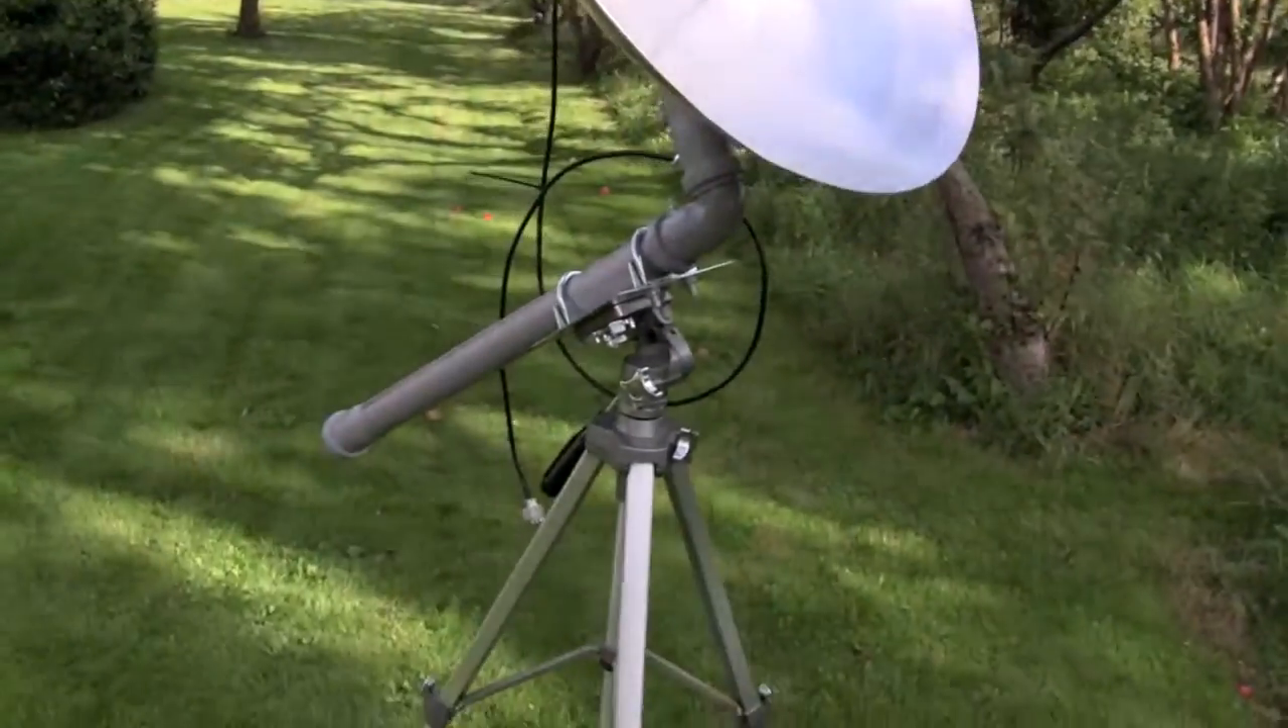As you can see I have finished the antenna and mounted it on a camera tripod.